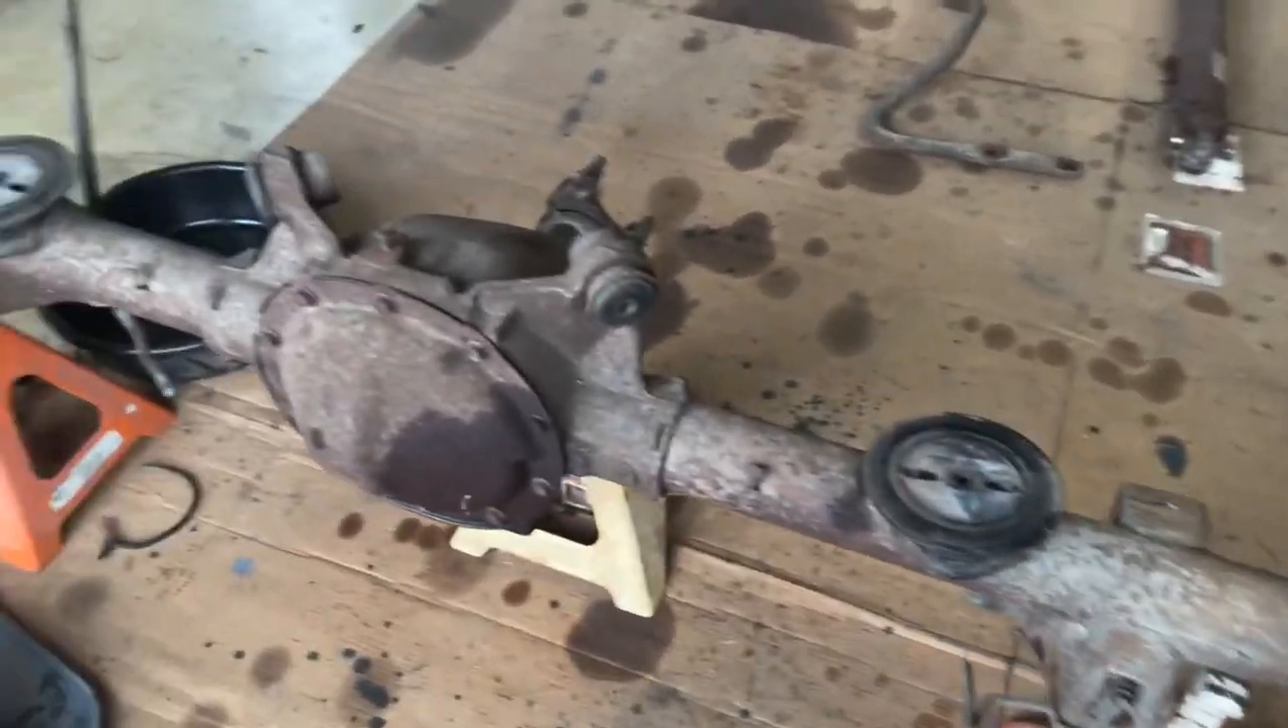Alright so I got the rear end out.